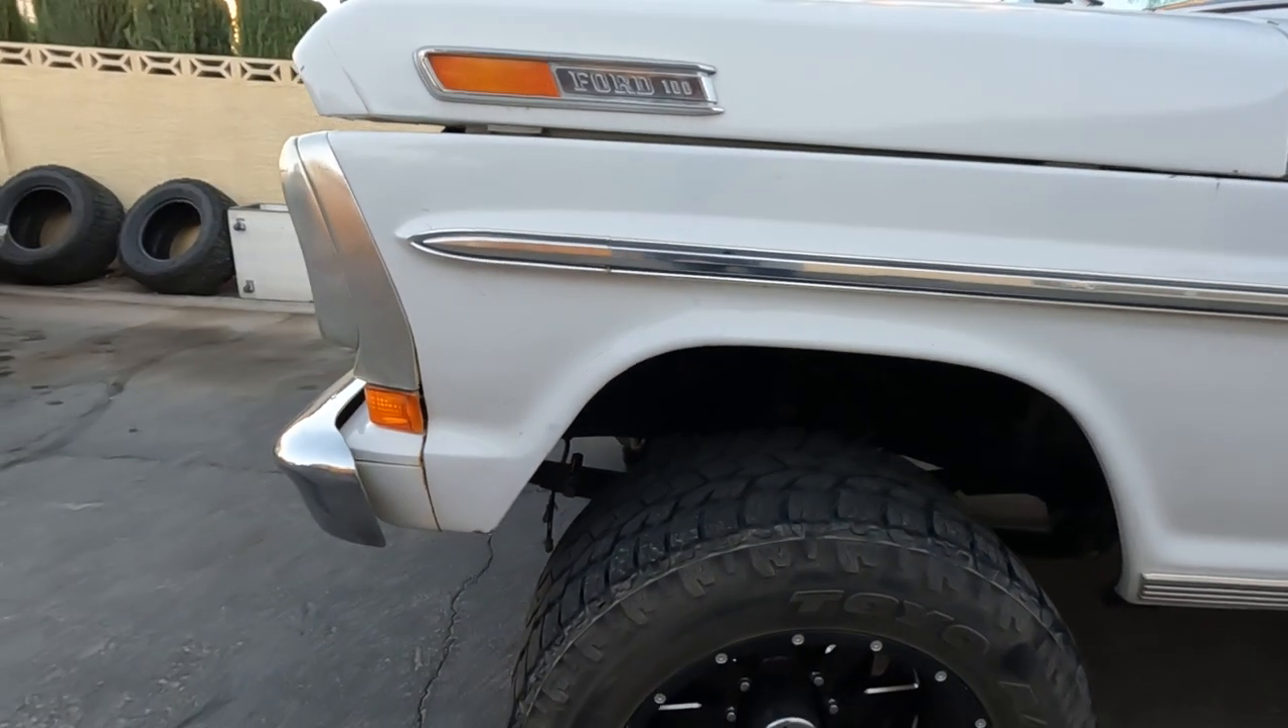Our lower trim is in decent shape it's not in that bad of shape but we are missing the fender well trim.